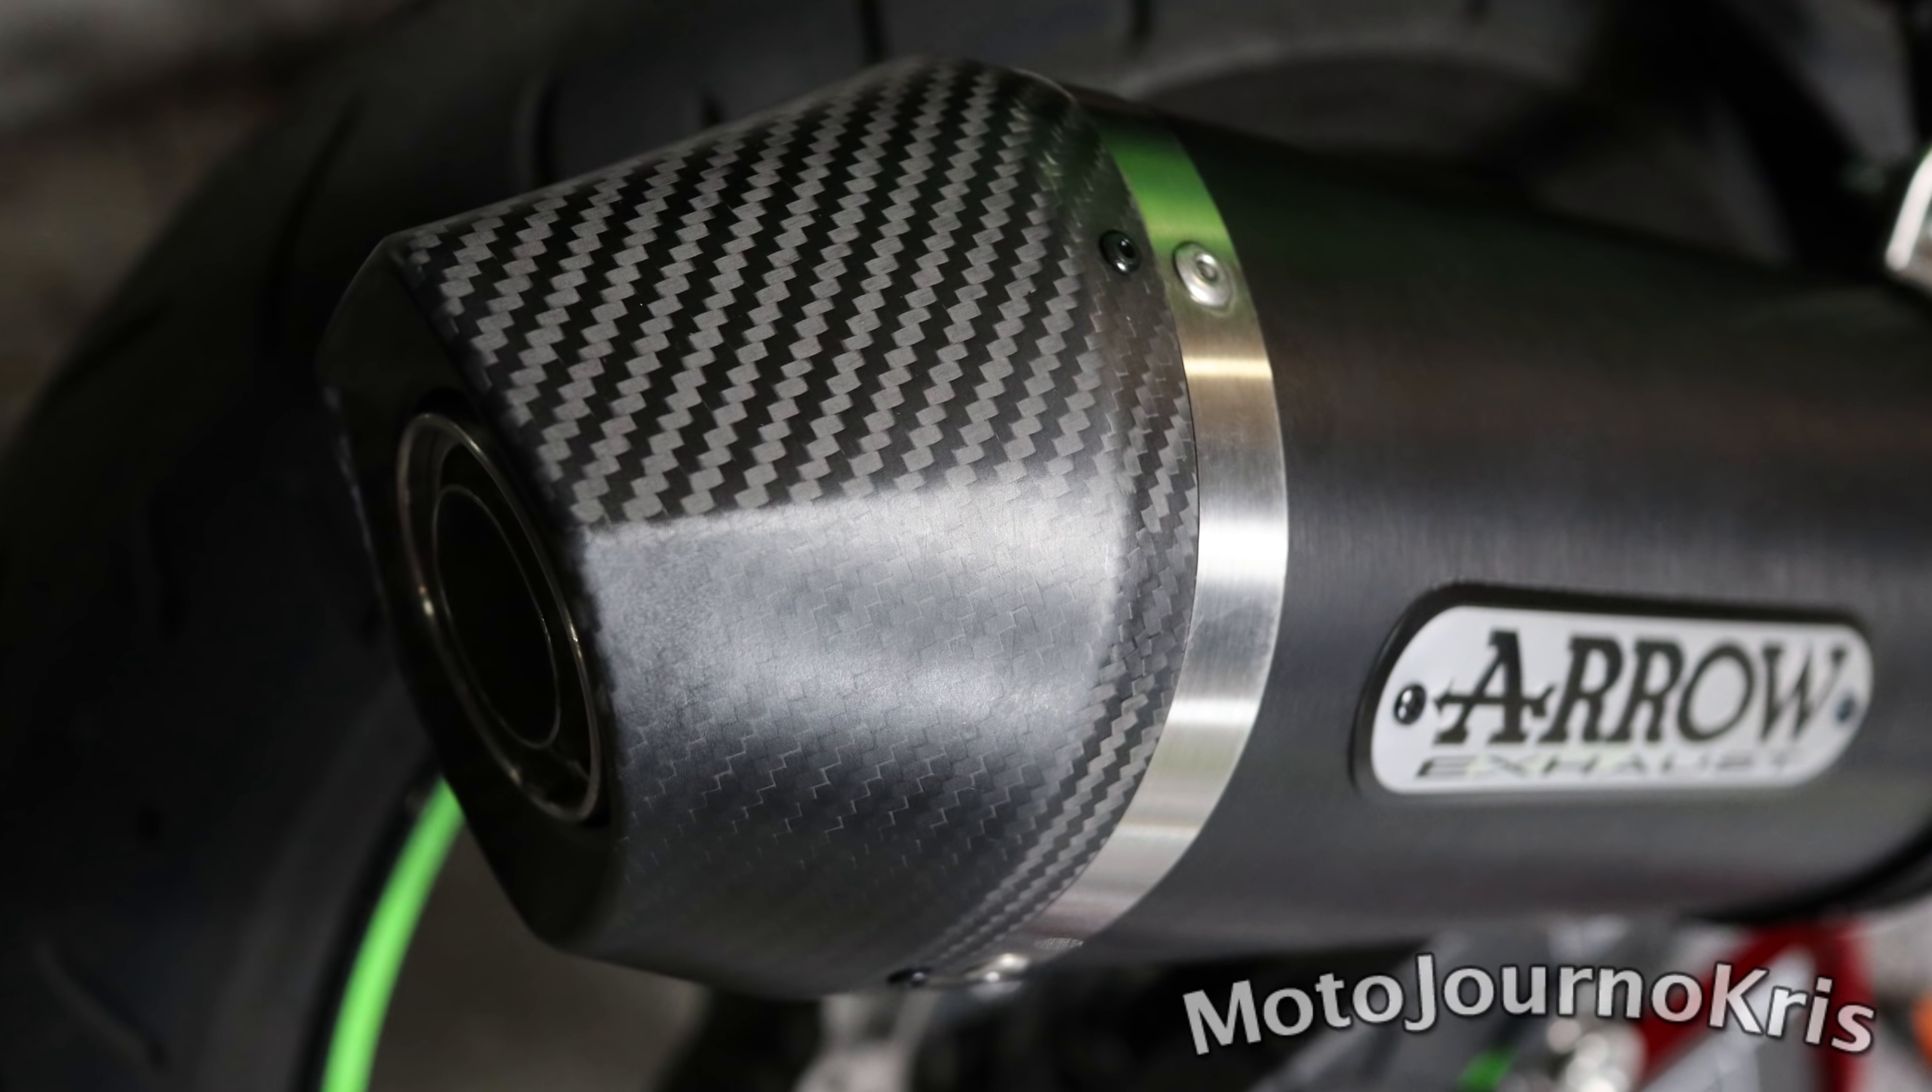And there we go, Arrow exhaust installed.